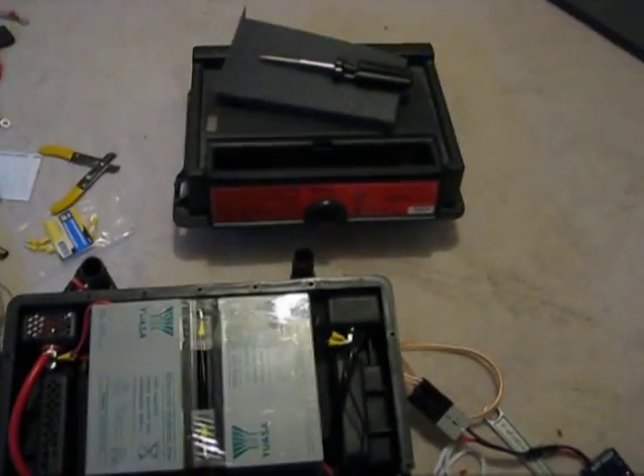So all I really need to do is just take the cover and attach it.